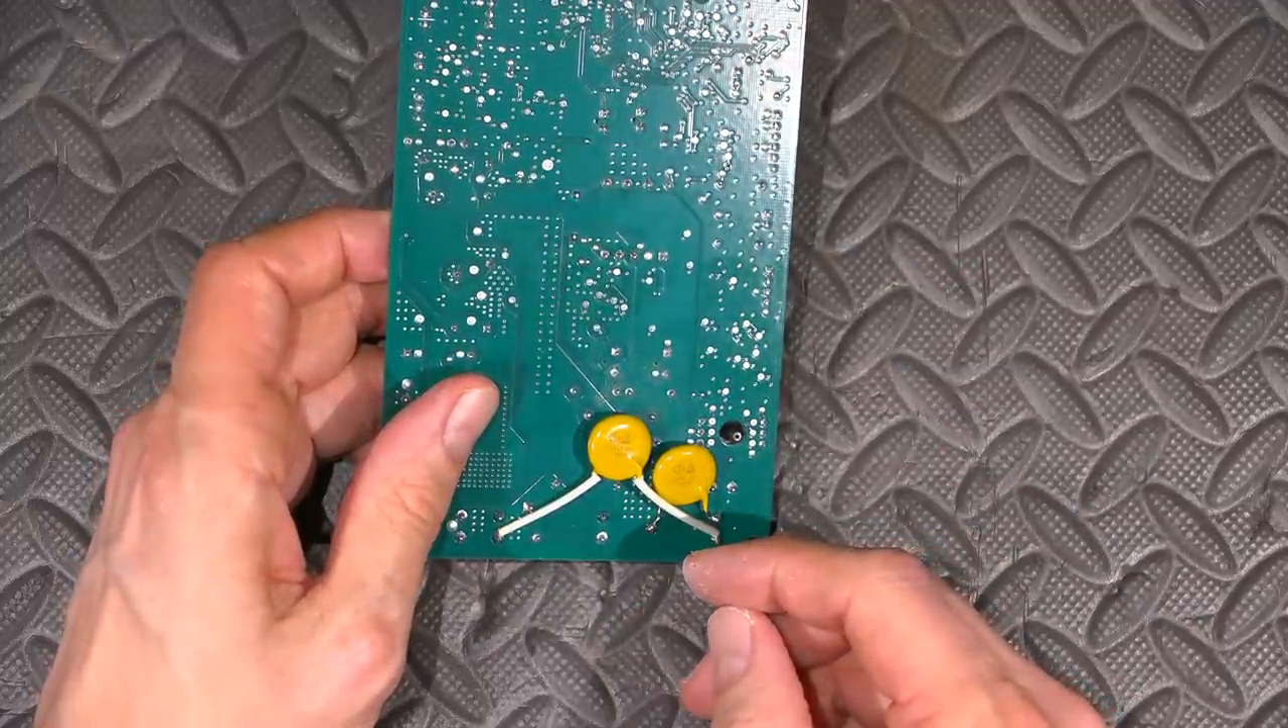The piping is over the leads.